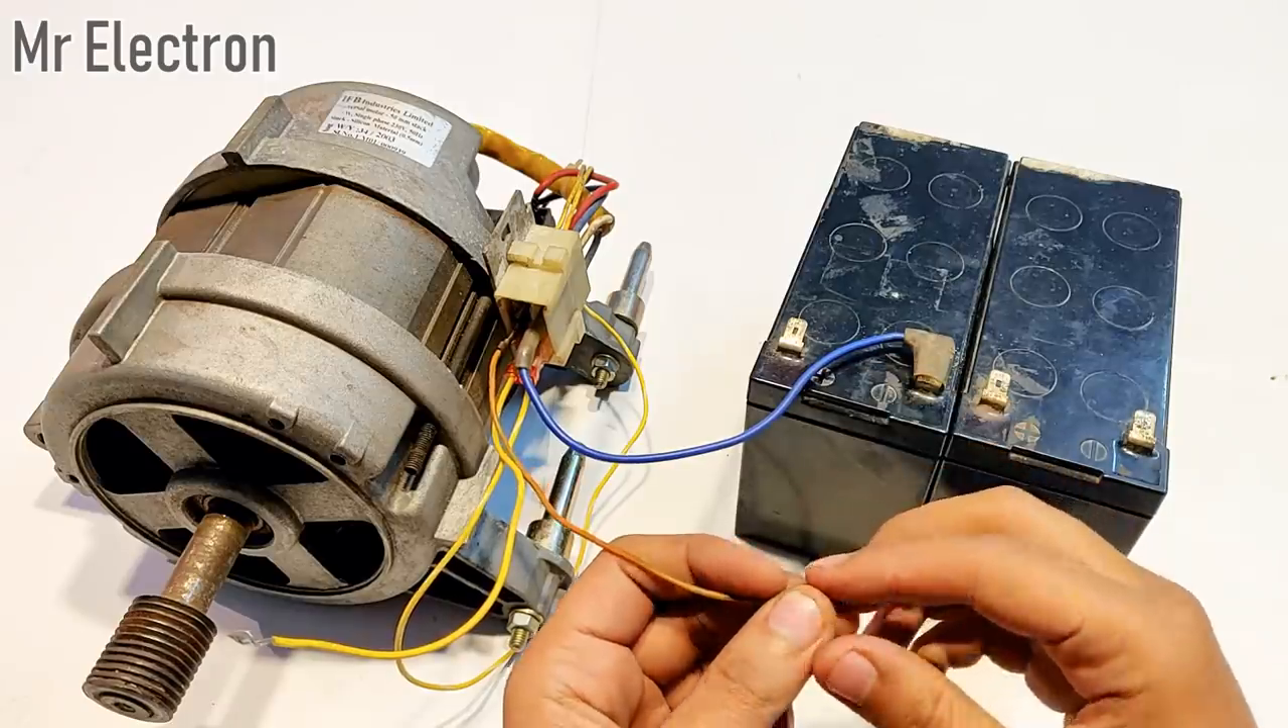I've connected one of the armature wires to the negative now i'm left with this orange one.